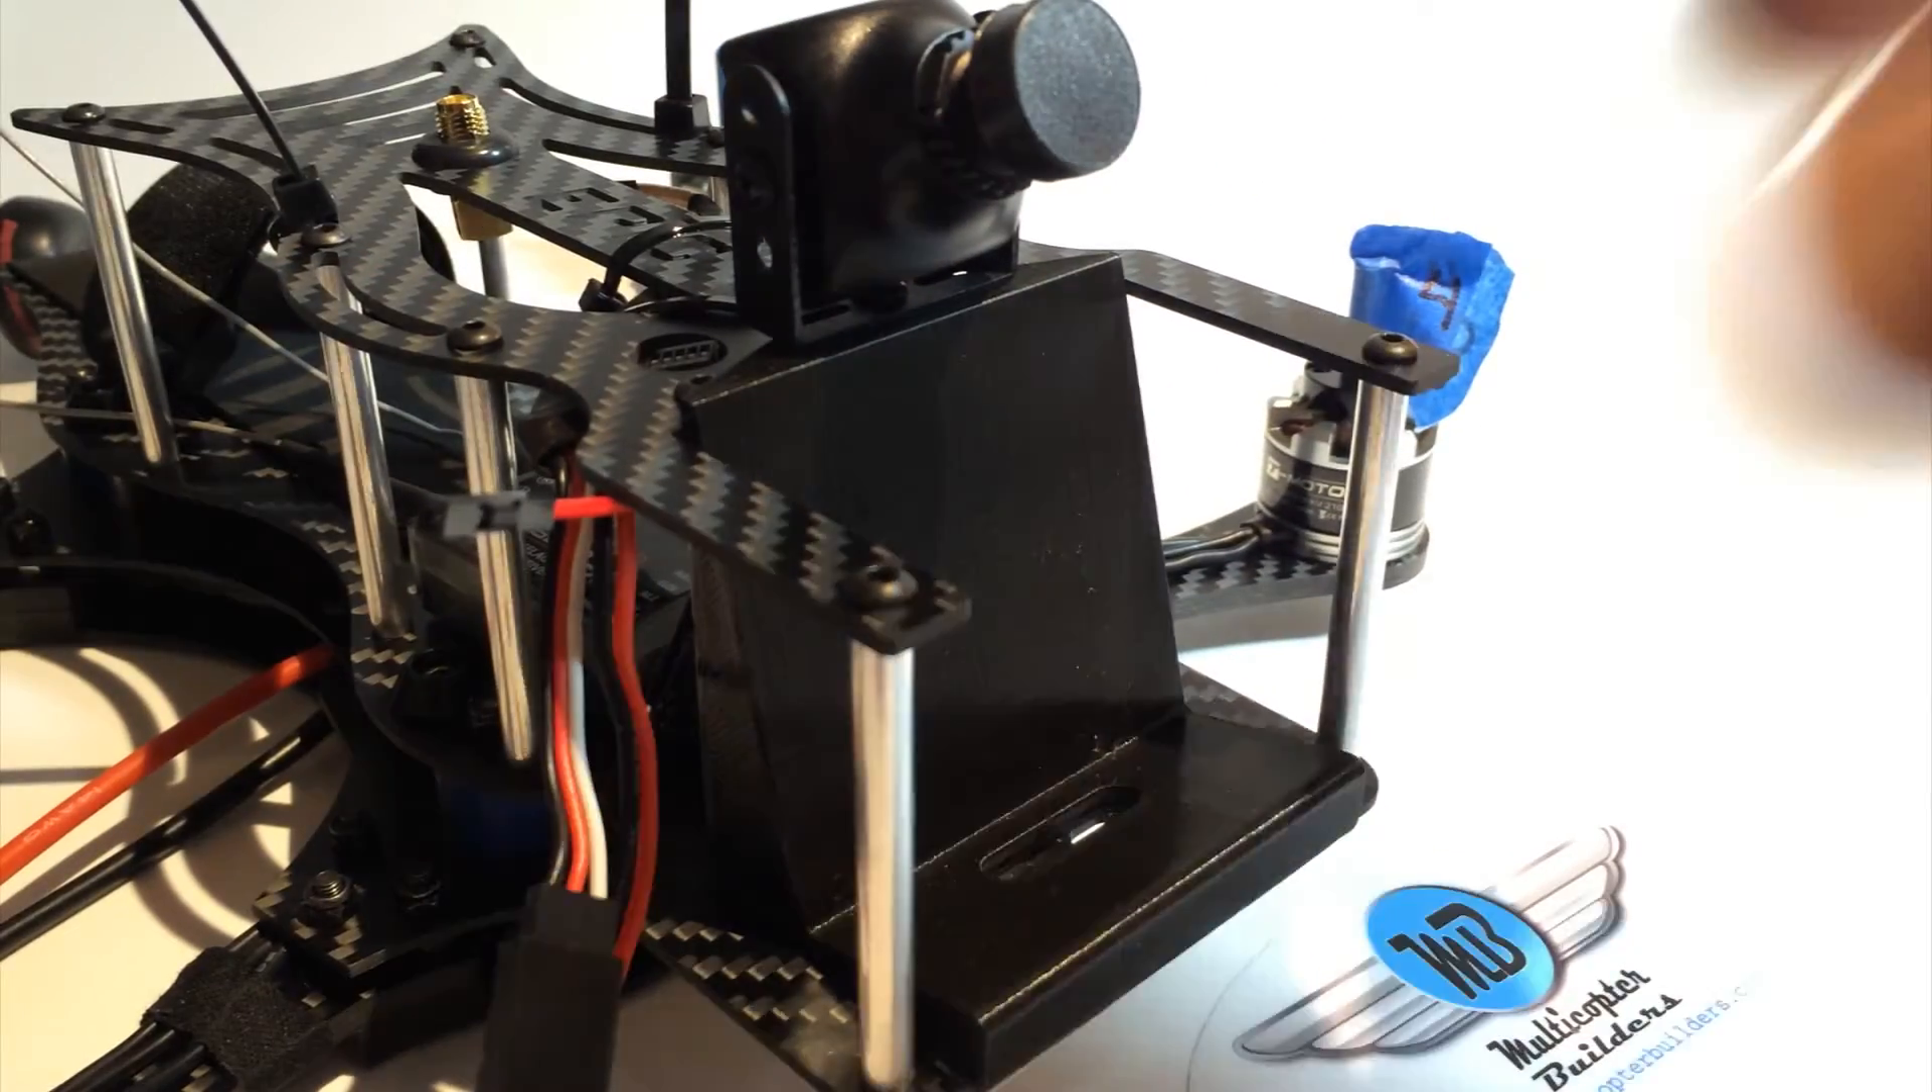So the camera is now mounted on the top.